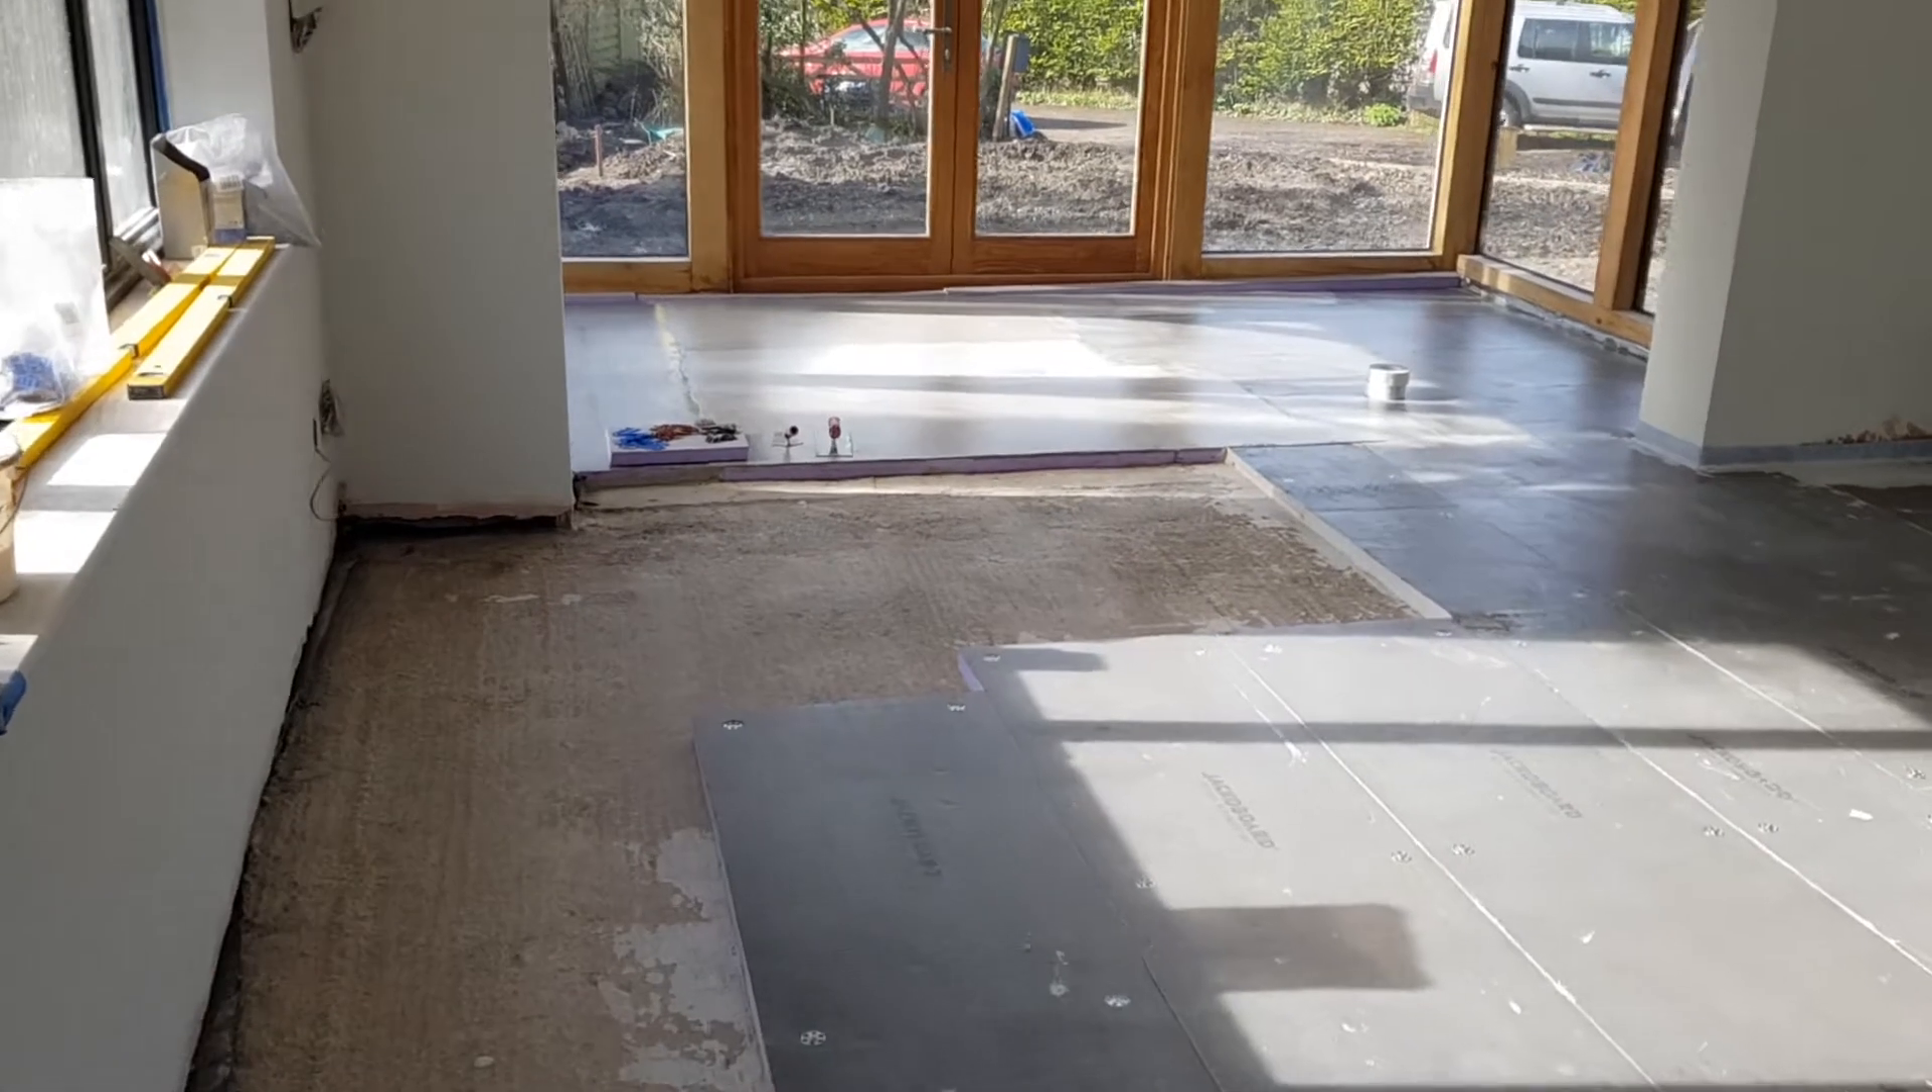So we've just got as you can see a couple more panels to put in.